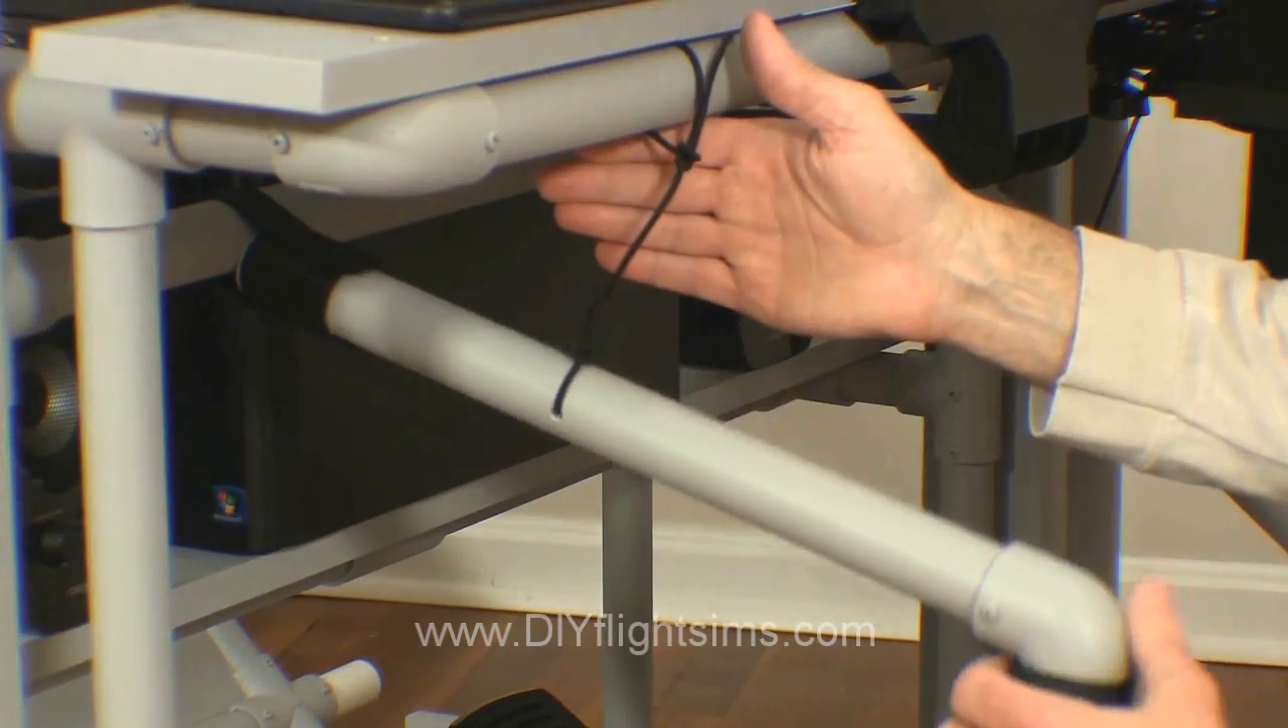I tied on a piece of boot string and hung it from the pipe above.